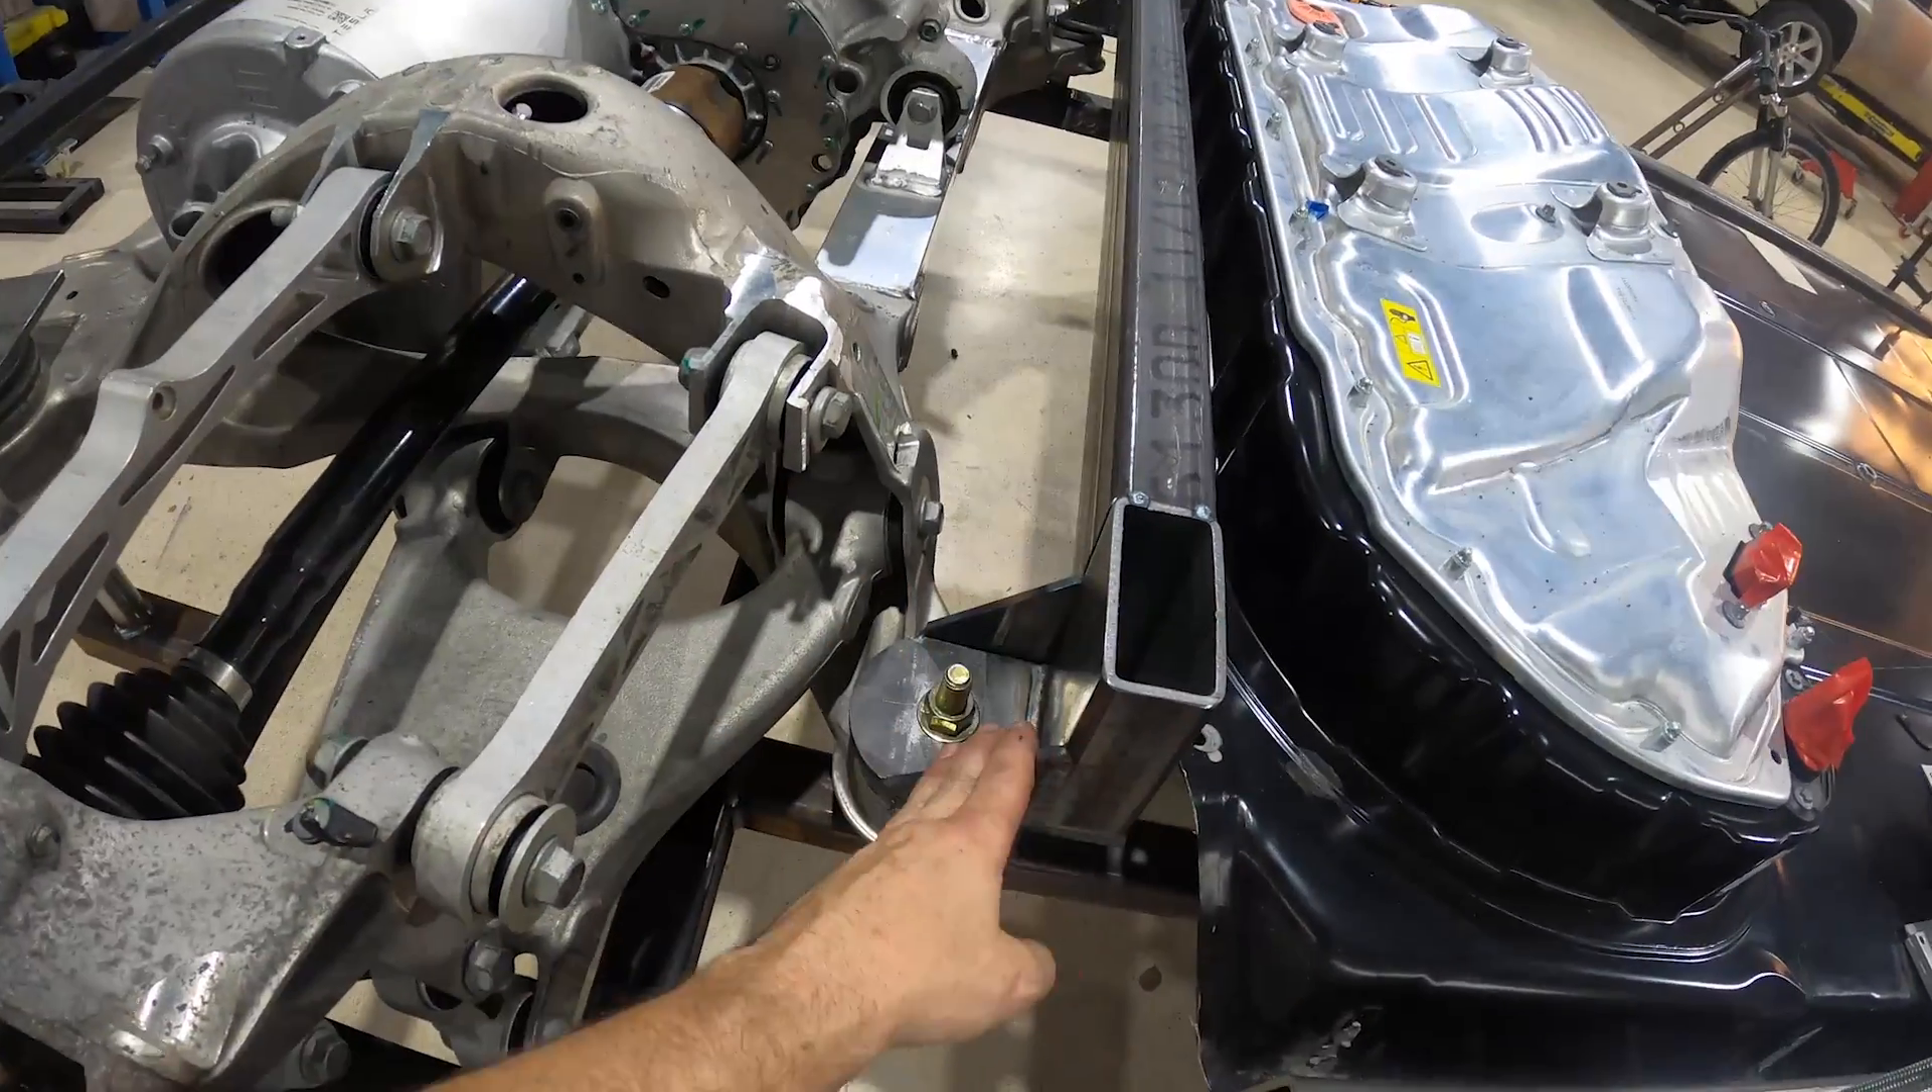We have our front bar in place.